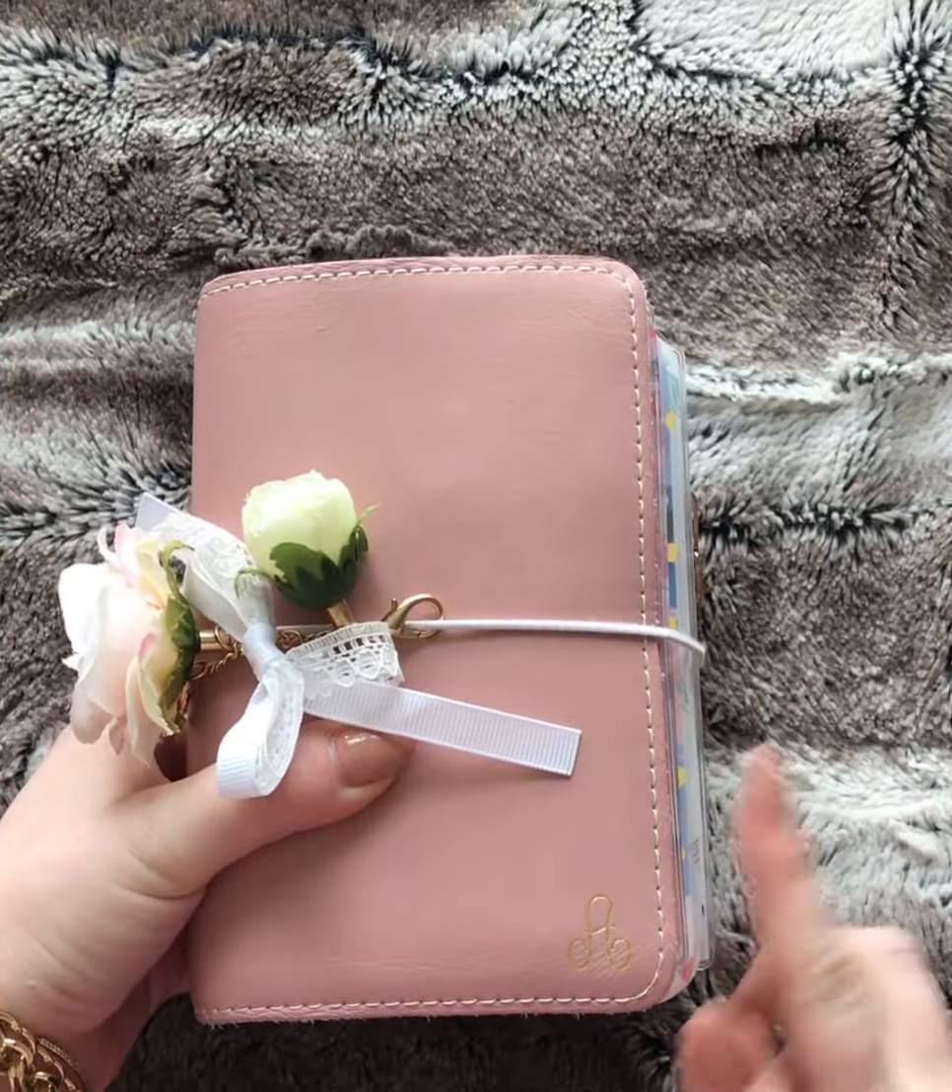I just have so much in there that it overhangs. Got a little overhang here, but I really don't mind it because the inserts that hang out go with the cover.